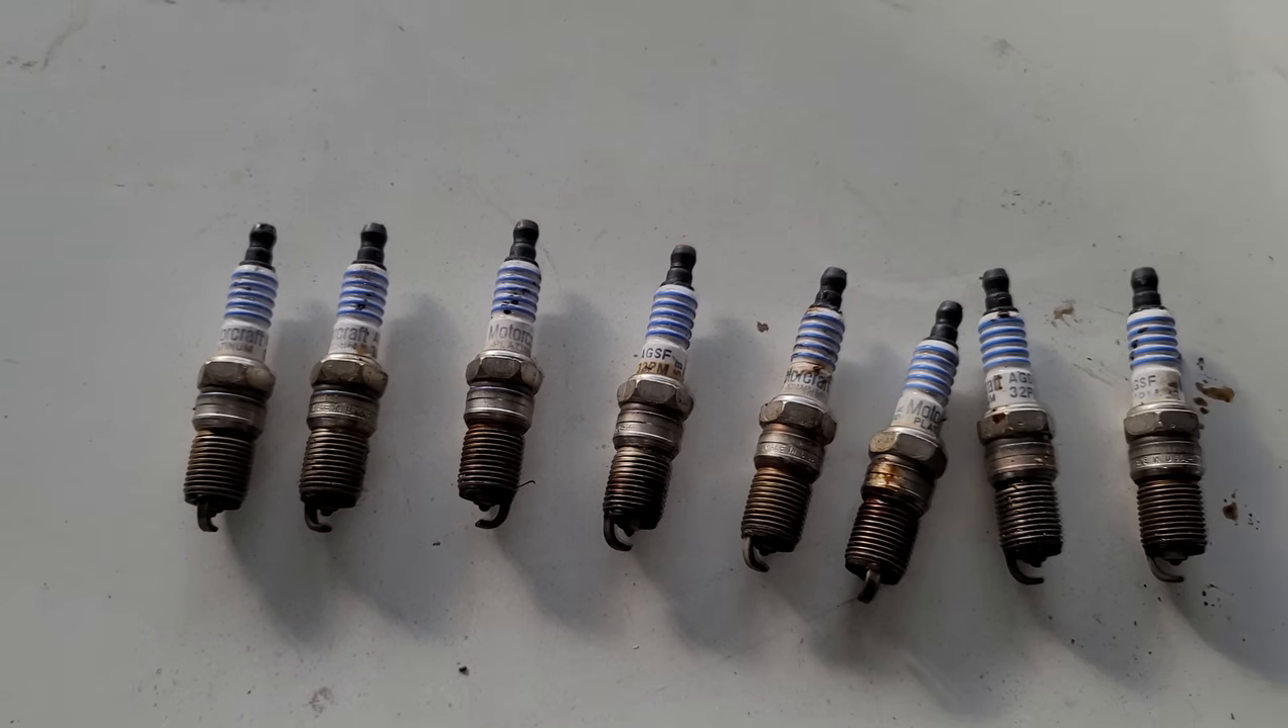Okay, the spark plugs are out.